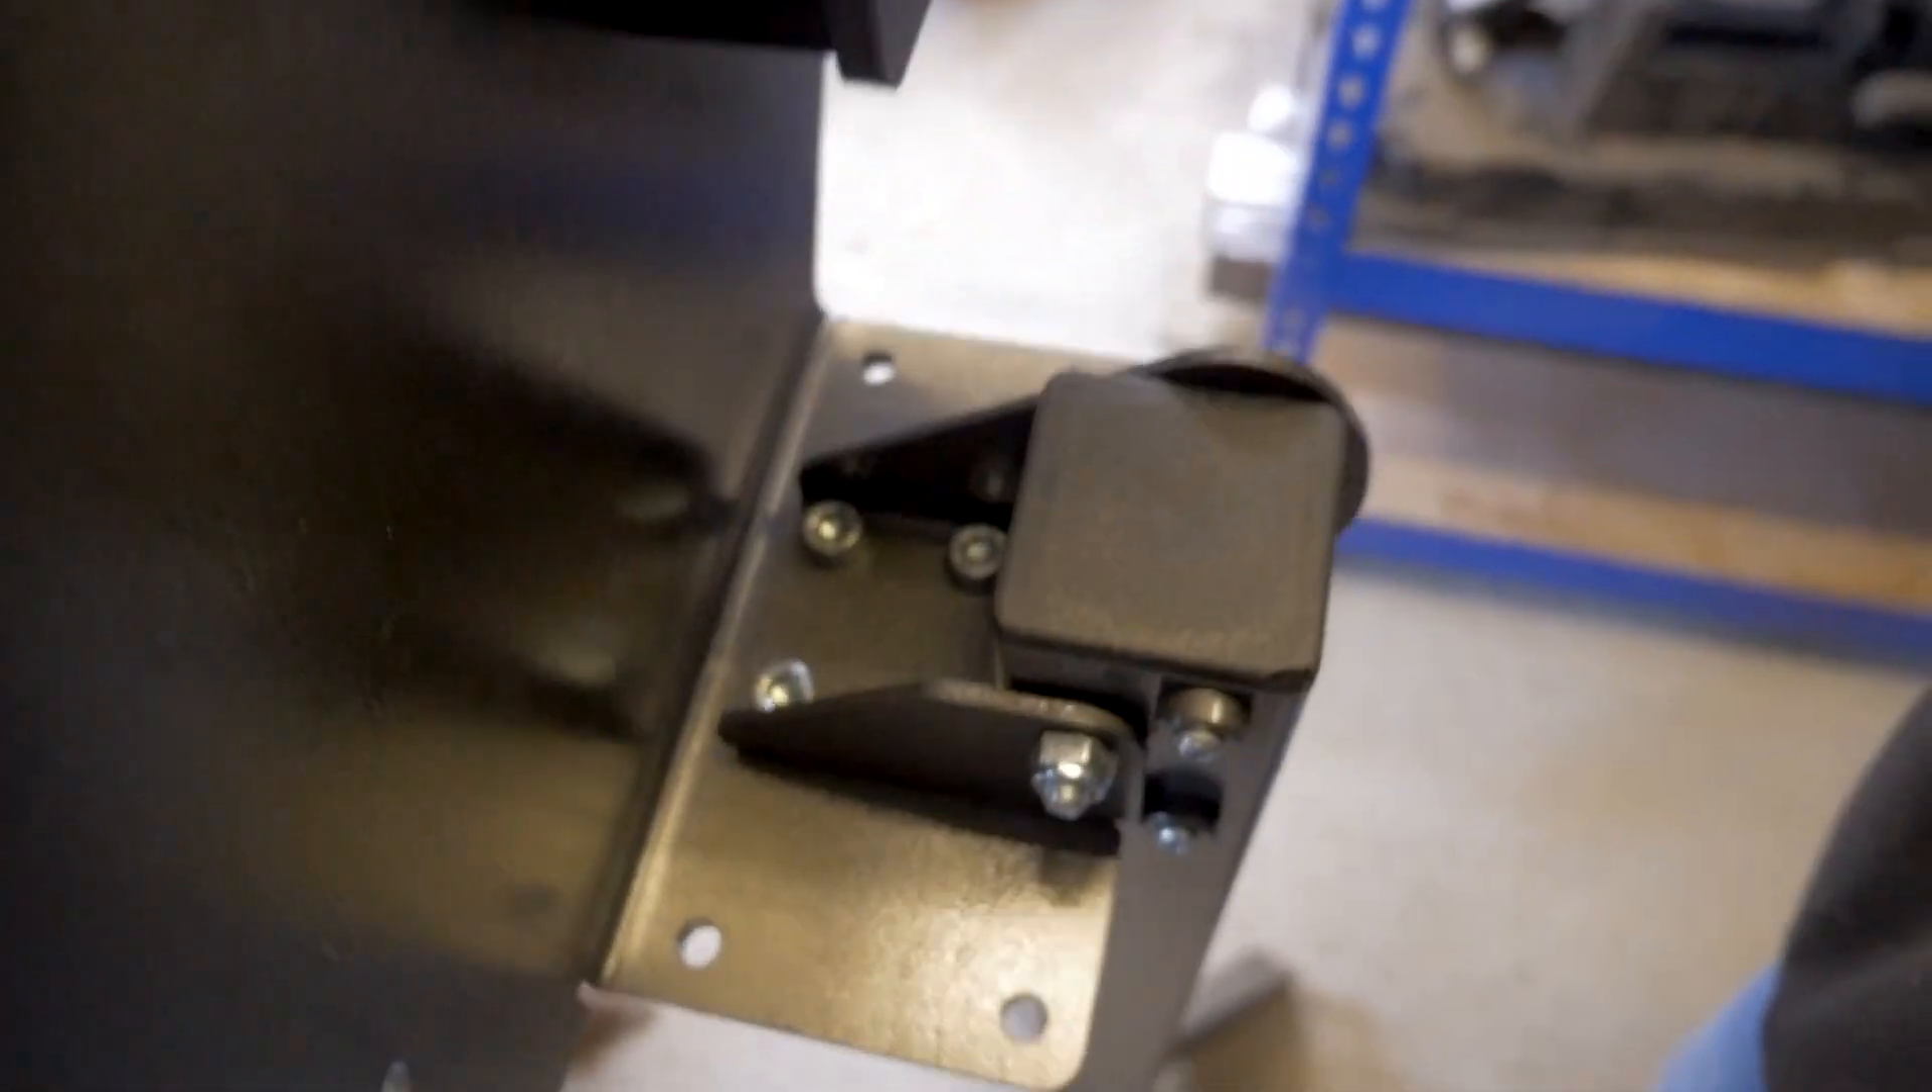I've got to just tighten this up, but as you can see, as you can see on here, we've got the four bolts in.